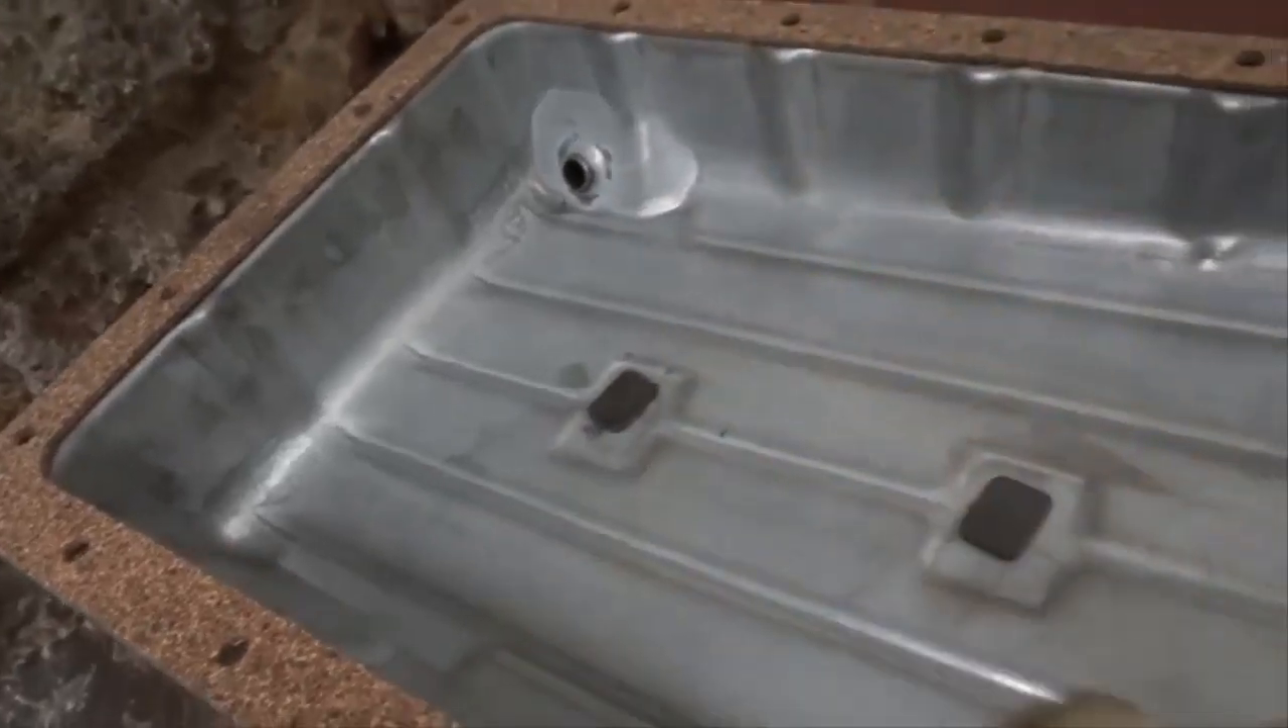Coloqué el empaque Que es un empaque de corcho.